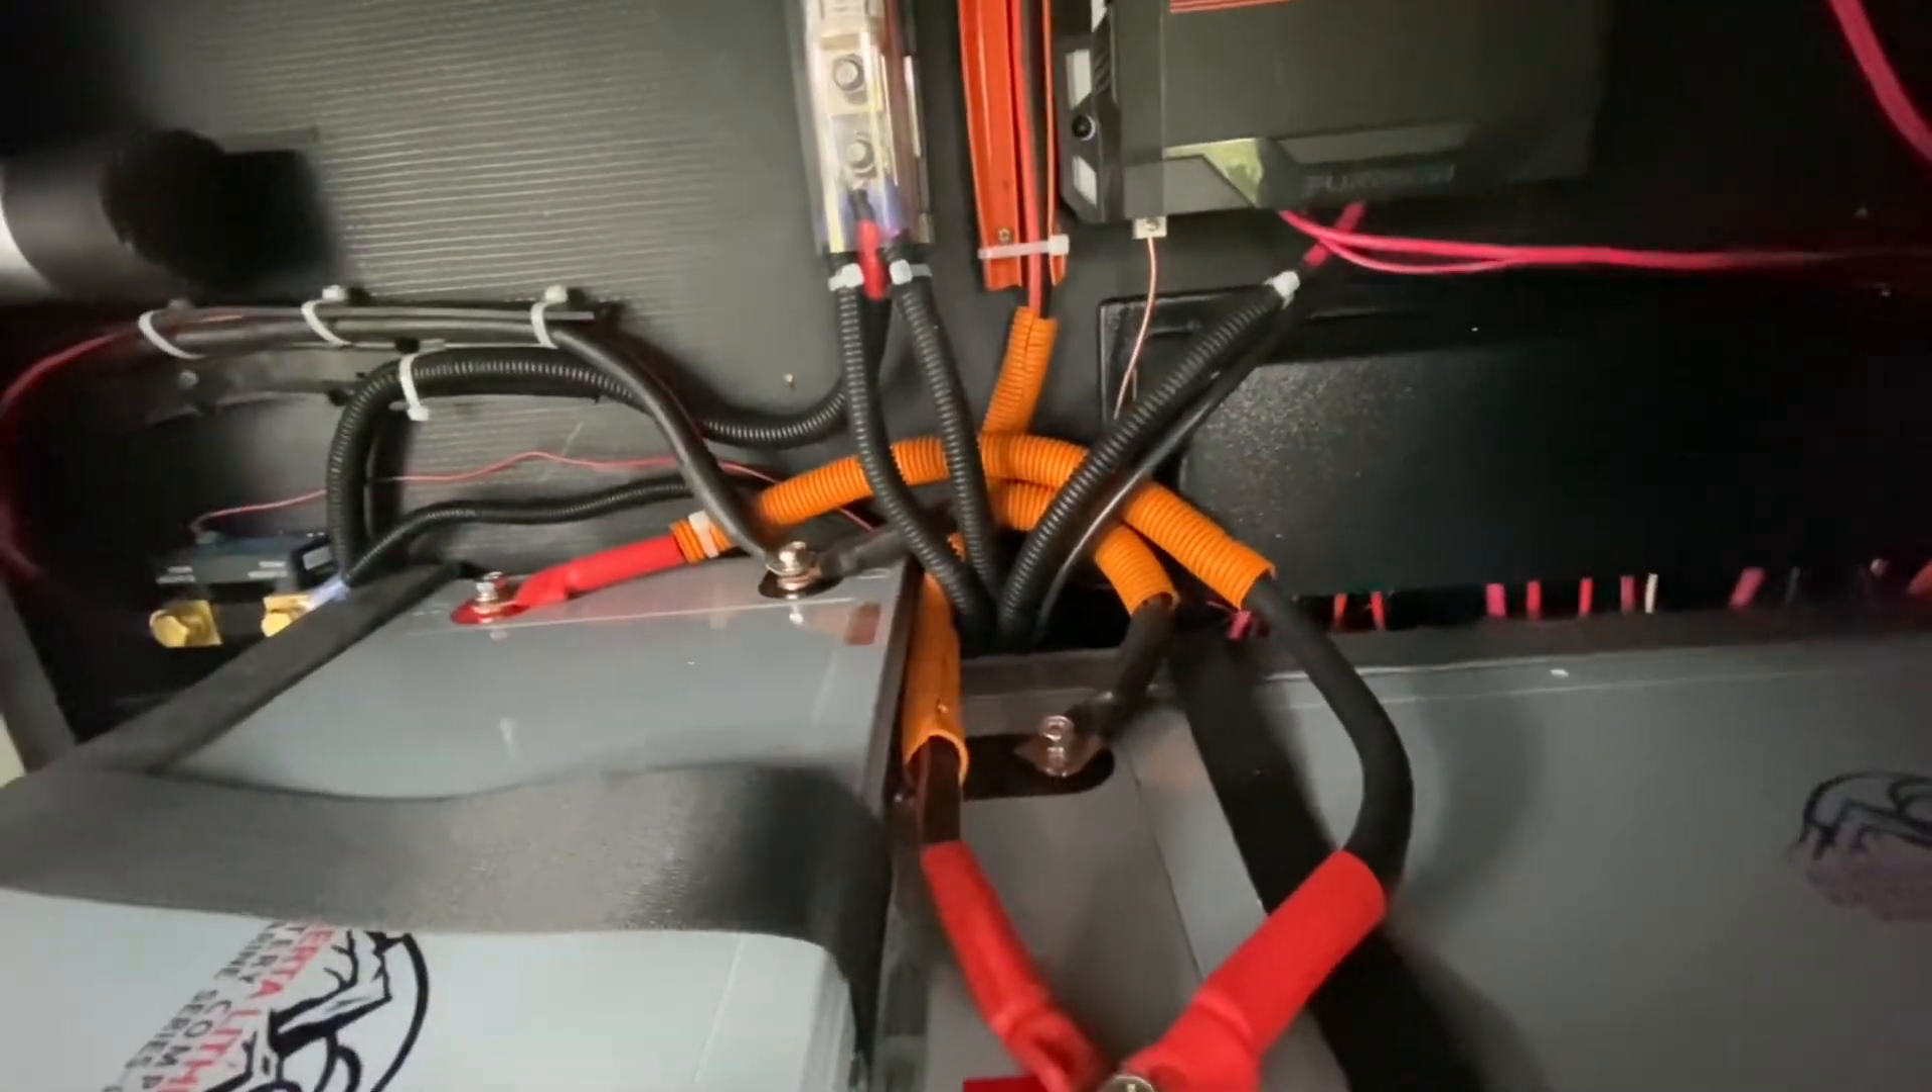I've put the recycled conduit in orange and black on all of the lines here just to stop chafing.